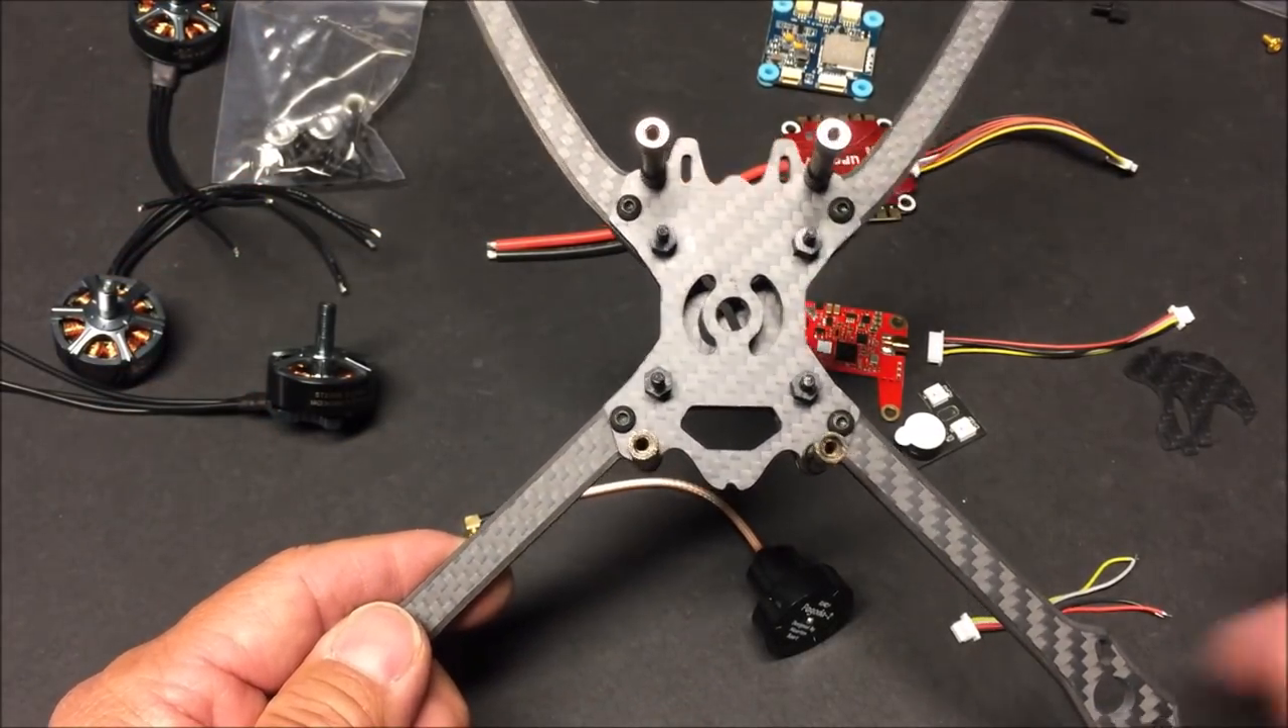Here's the frame all put together now.